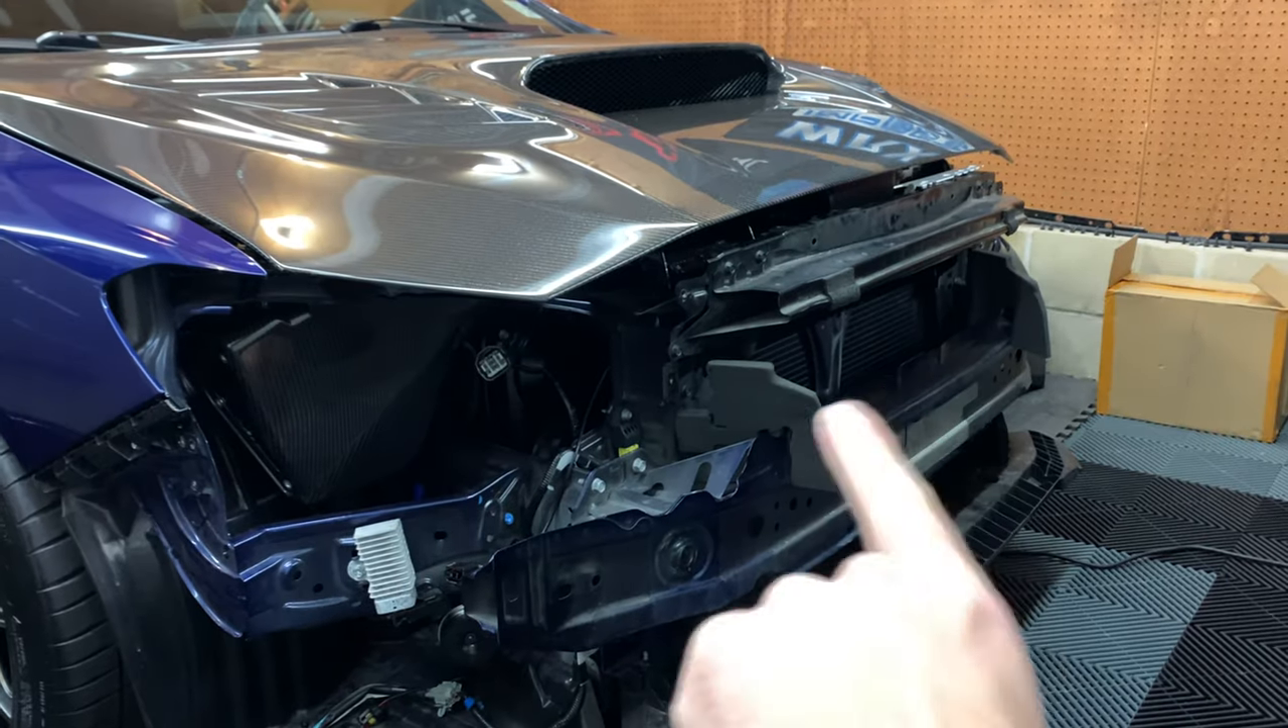I already have the bumper off as you guys know because i'm waiting on a bunch of parts.